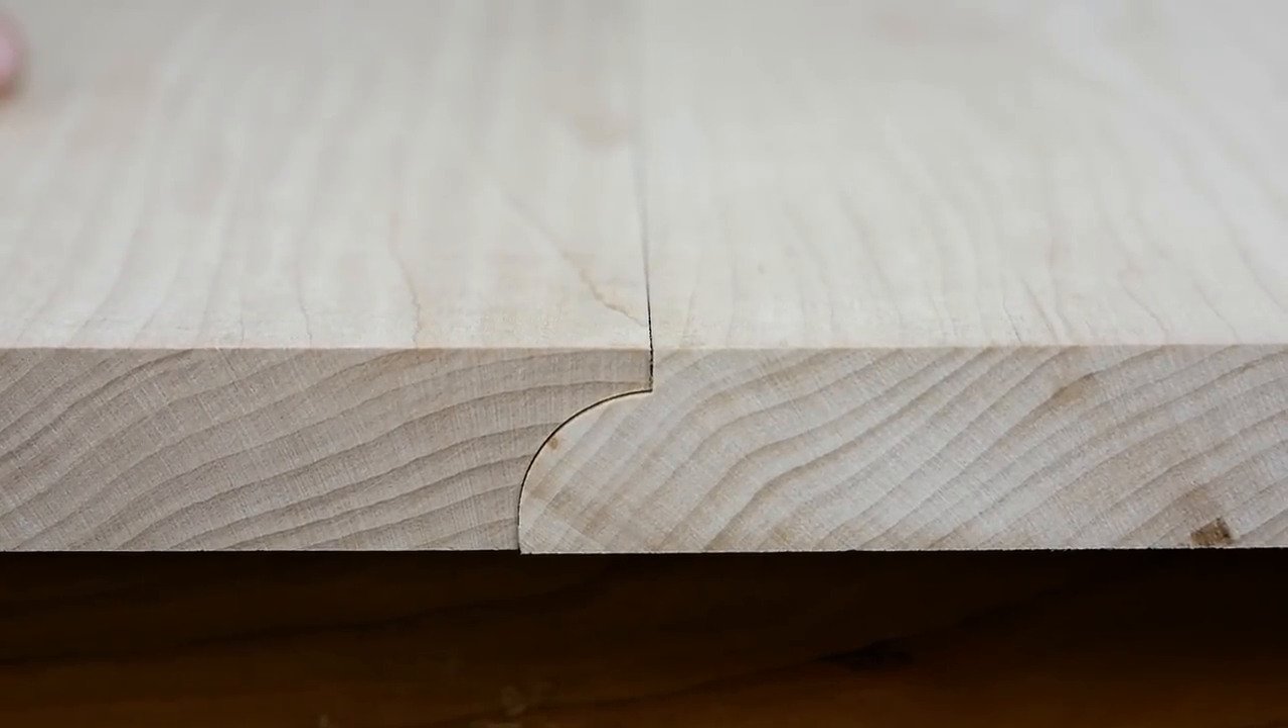The faces of the panels are flush.